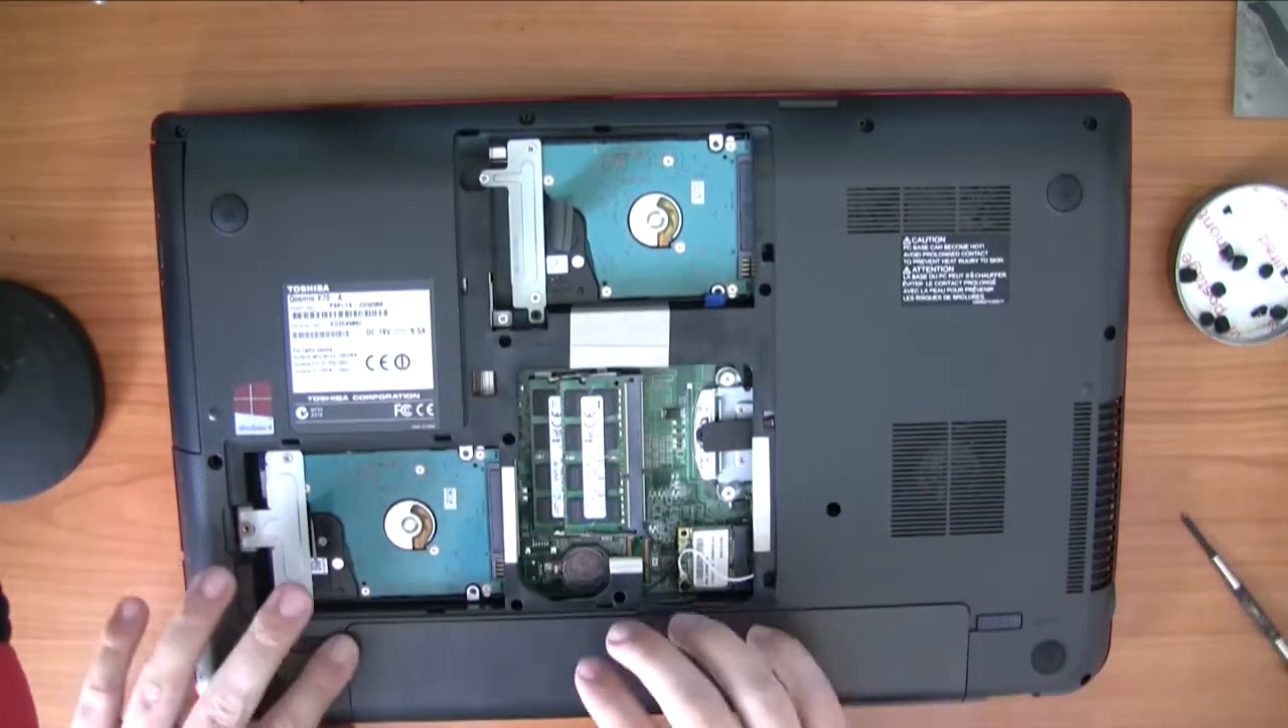All right so now i've put i've missed out on that part but i've uh put the uh ram in and also the two hard drives.